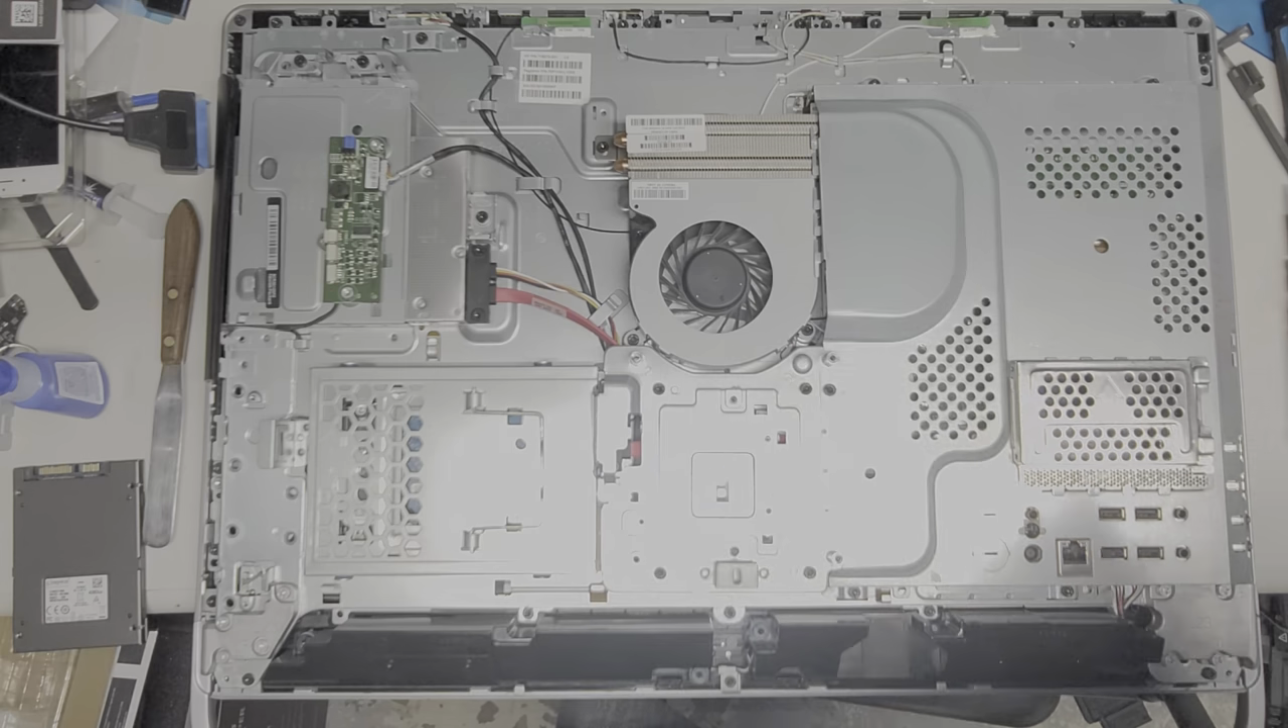So there you go, you got the whole back cover off, and everything is intact, minus that broken little clip that I screwed up on.